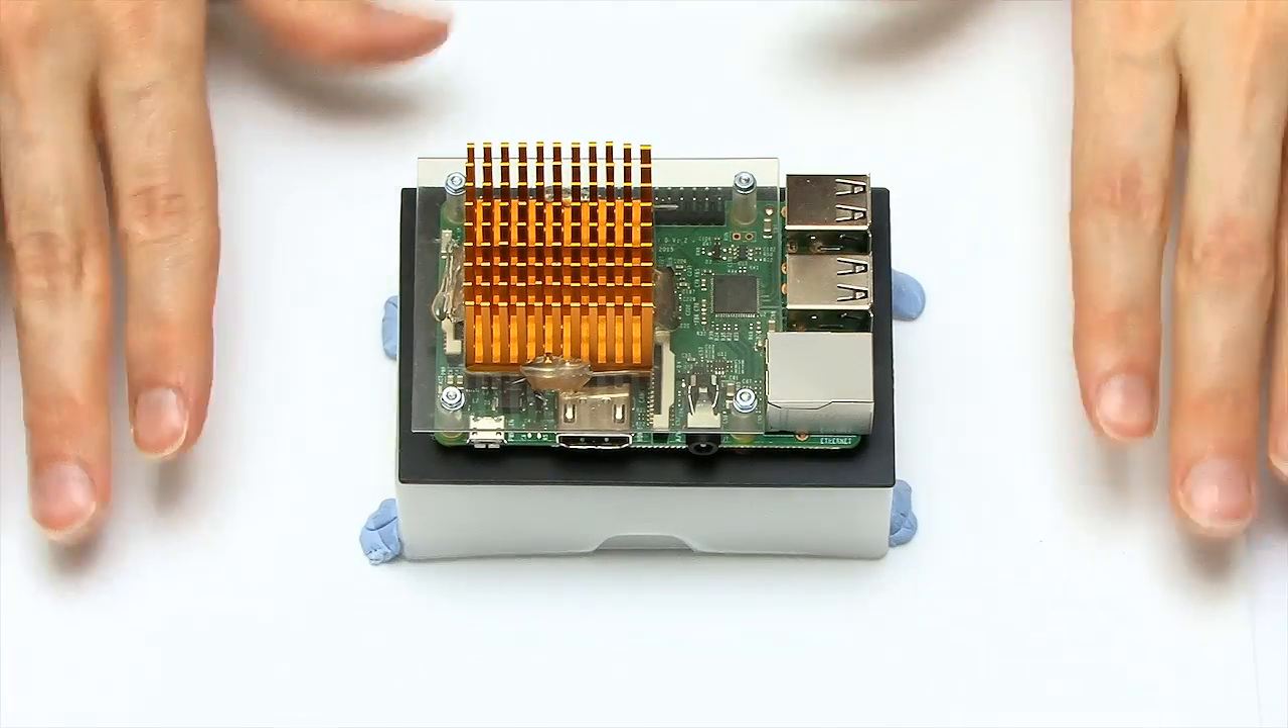Okay, as we head into more bonkers cooling territory, I've now got the Pi mounted on this little box for reasons which become apparent in a second. It's mounted on a baseboard as well.